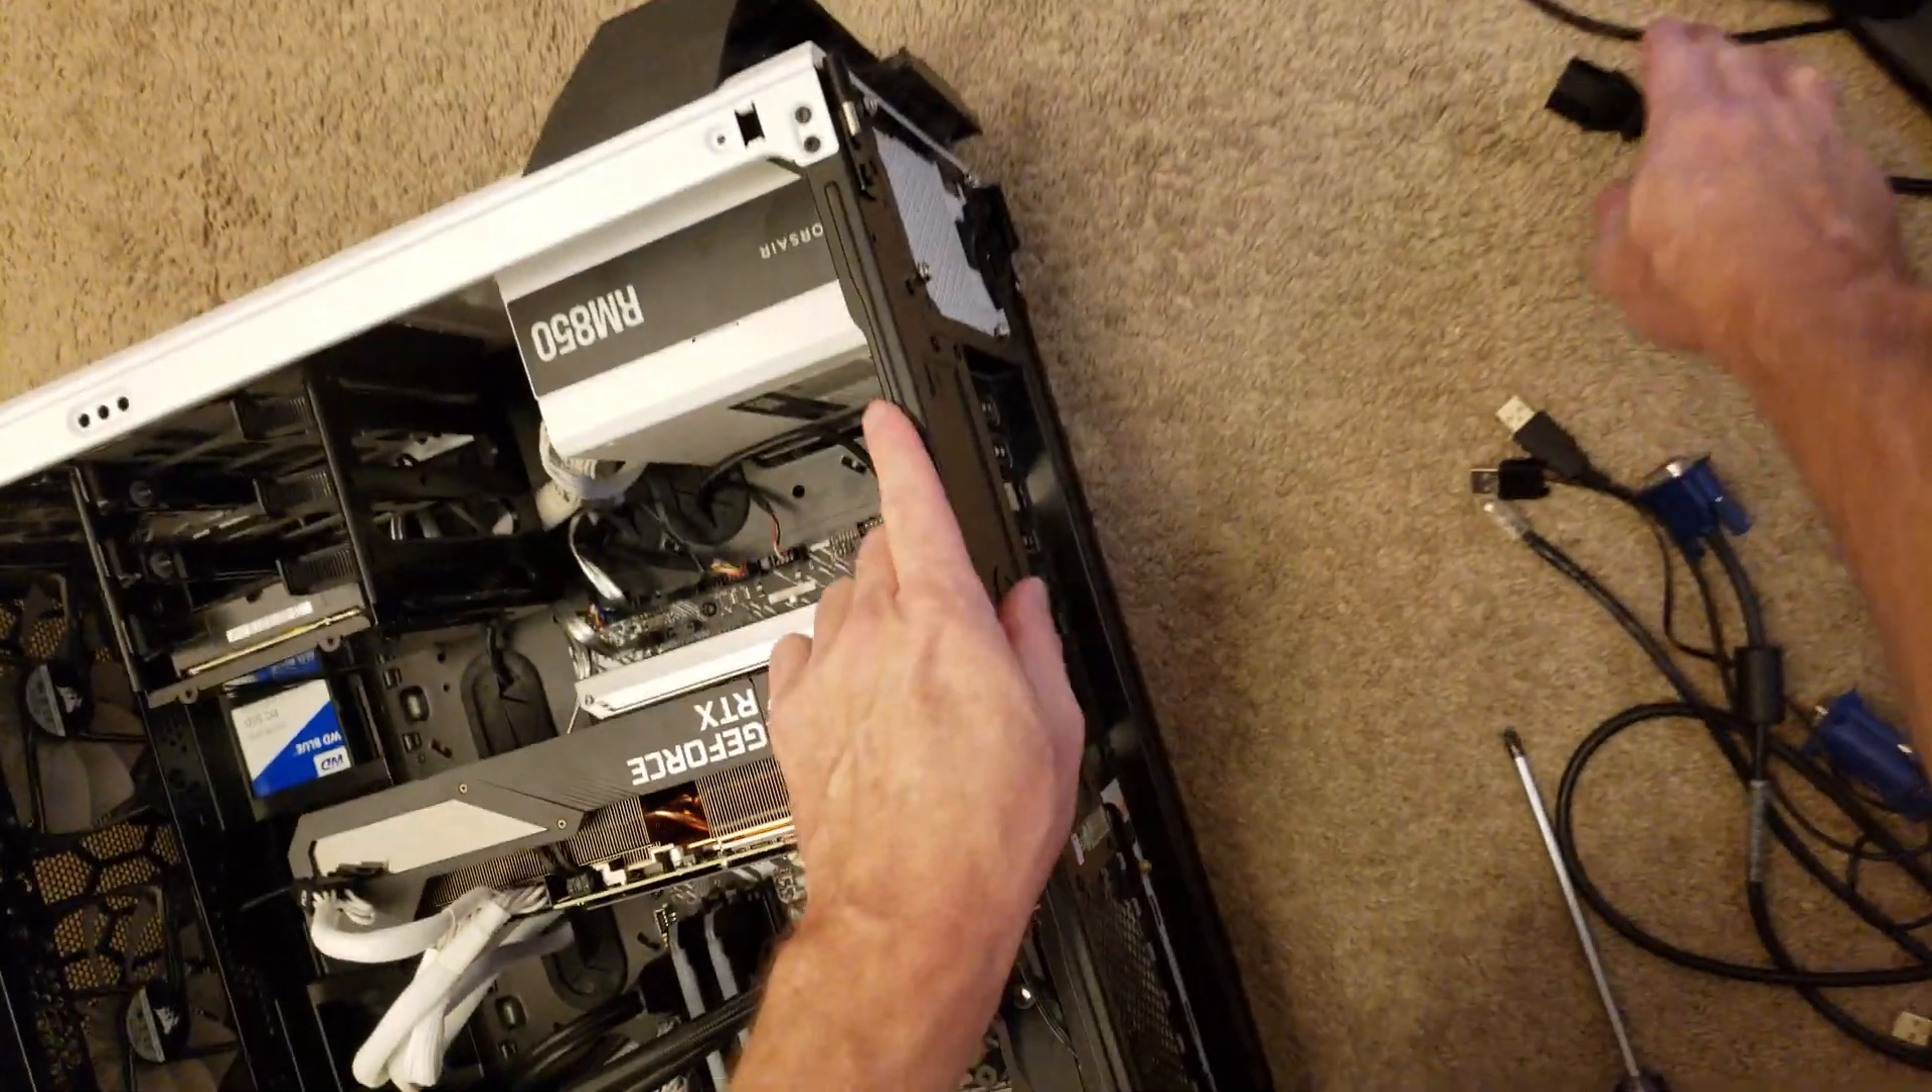Okay so graphics cards installed just need to hook up the computer.